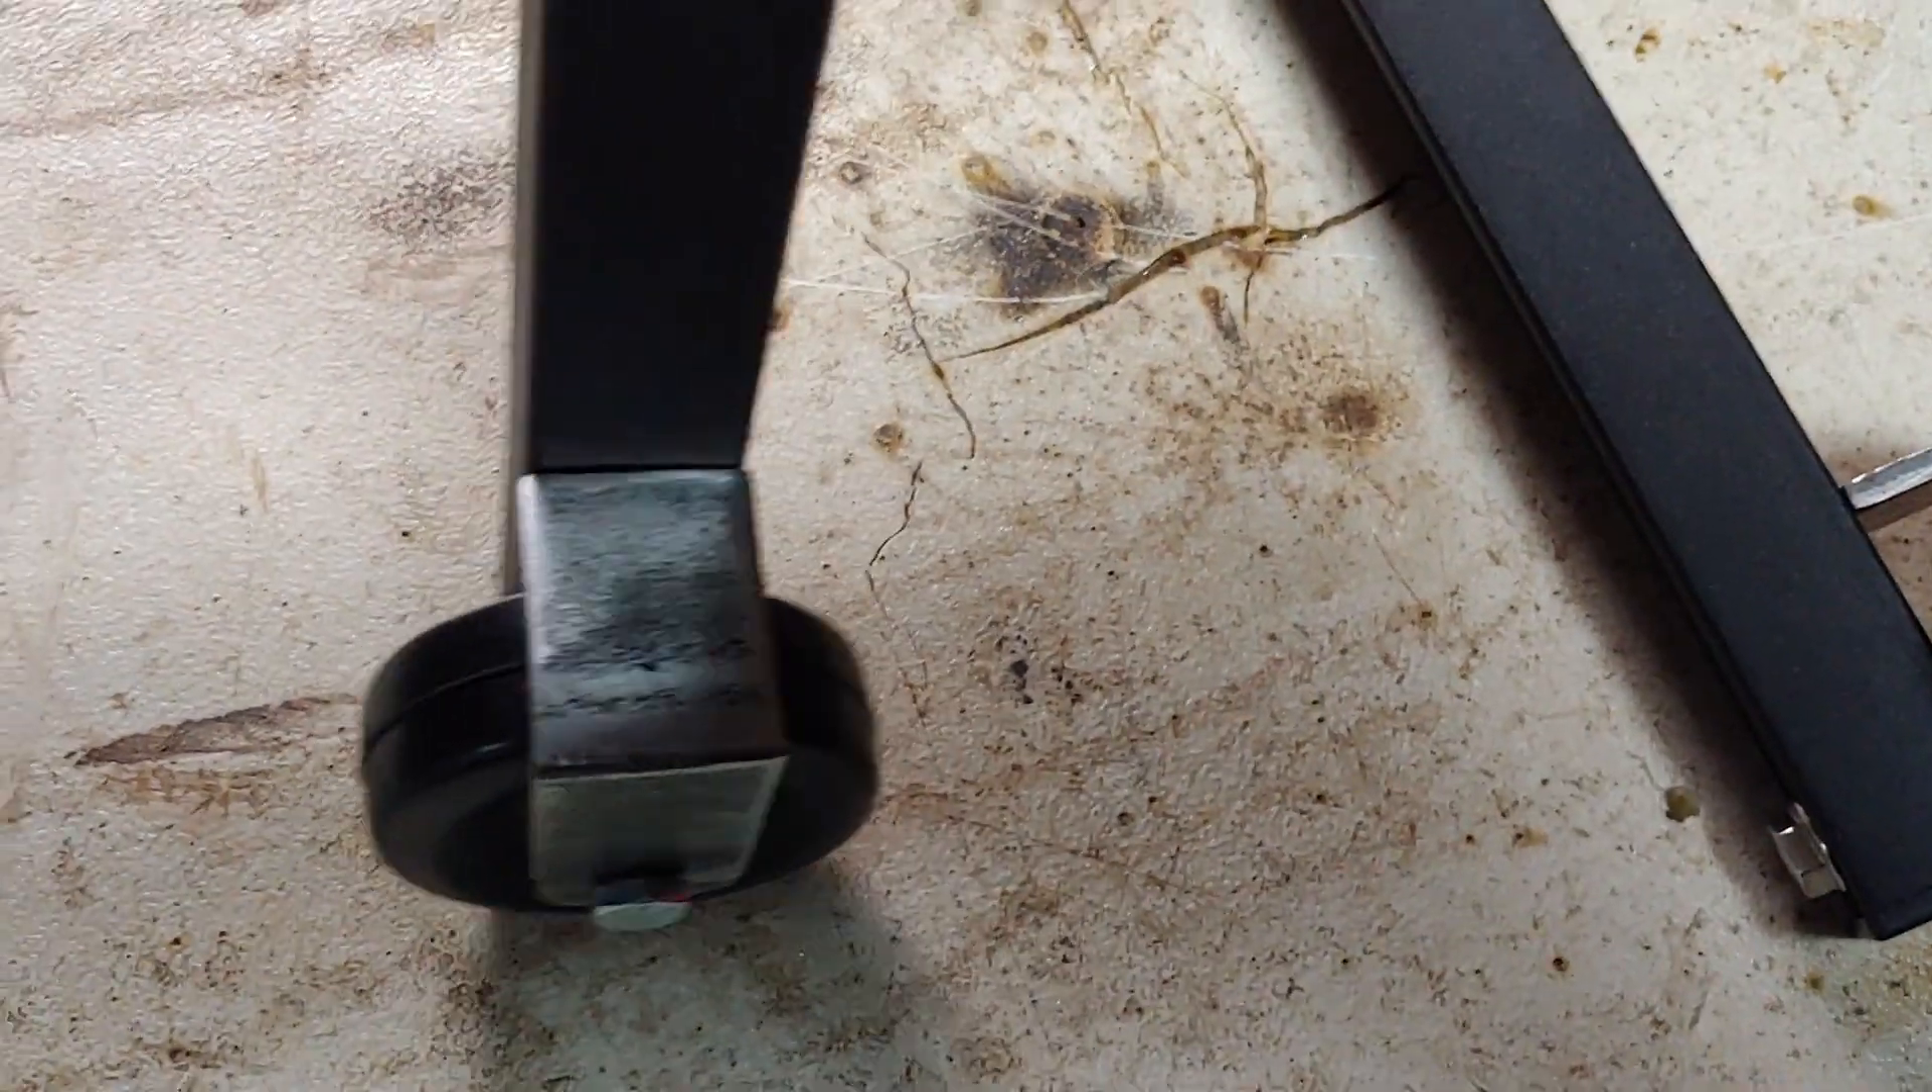Okay, you can see I have my wheel kit mounted.